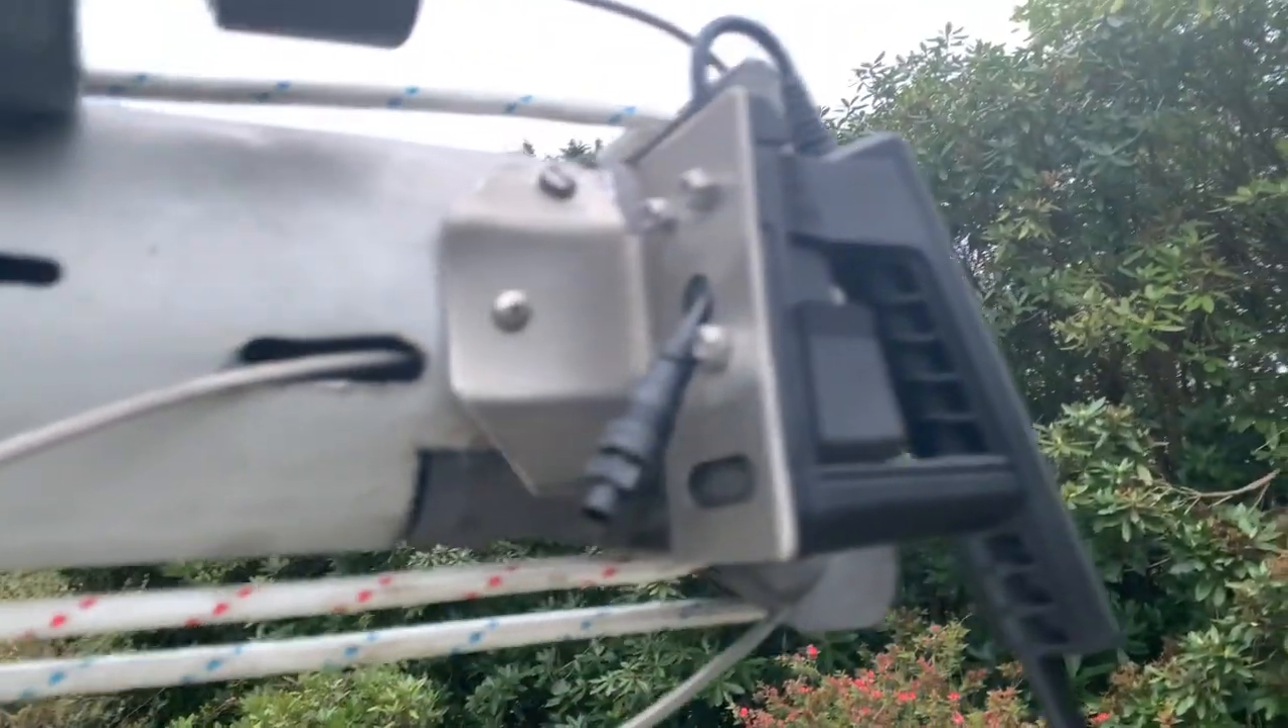All right we've got the actual mount all done it's all bolted on there.